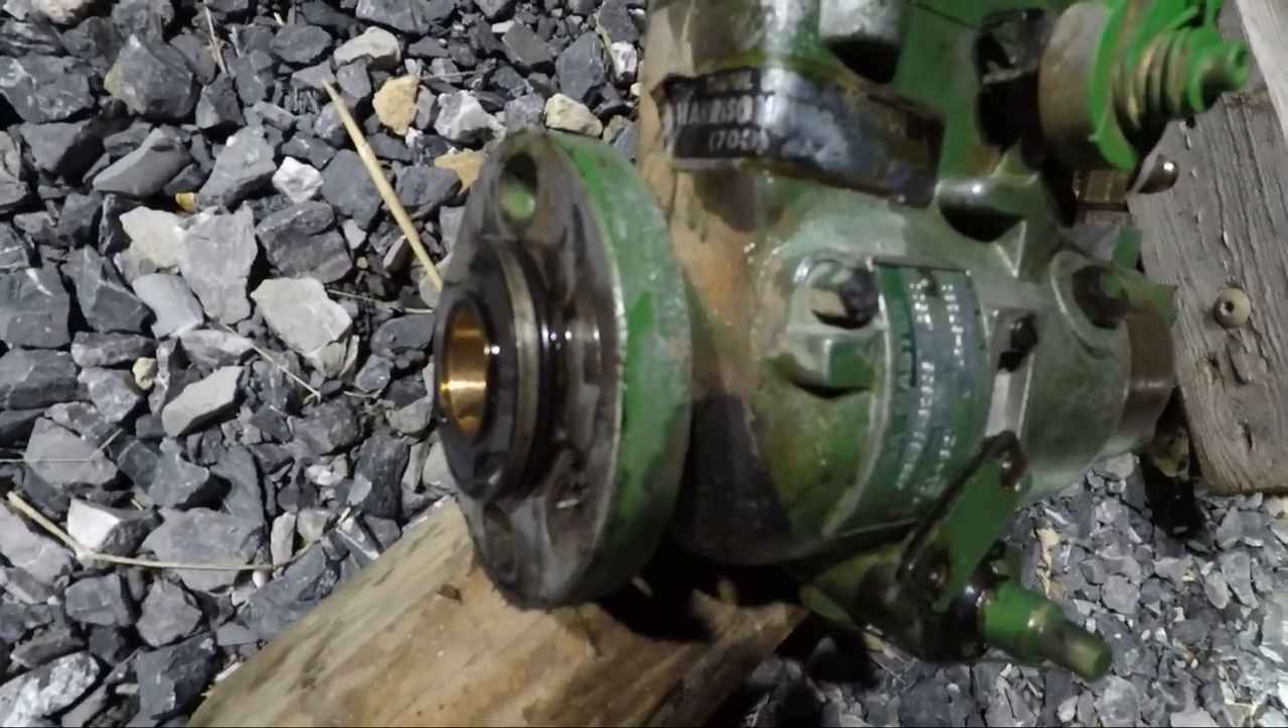So now we have the pump off. There's the drive end.